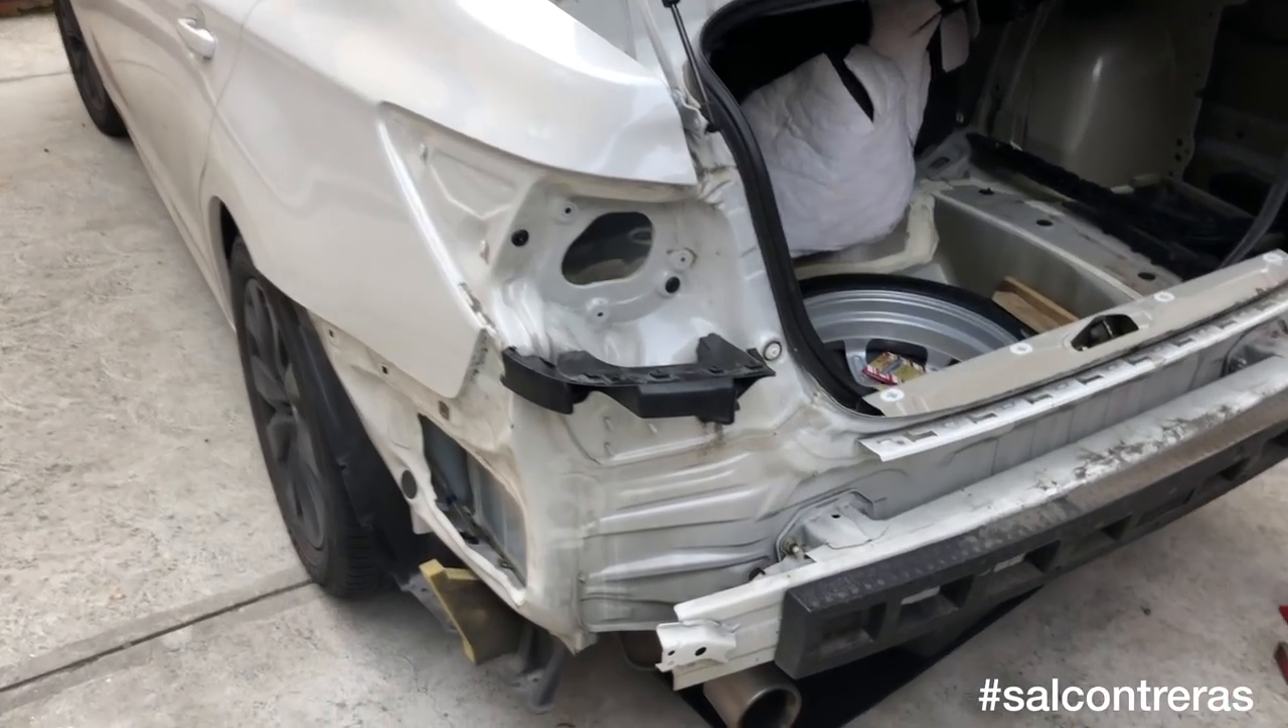Okay, before I put the bumper back on and the lights on, let's take a look.